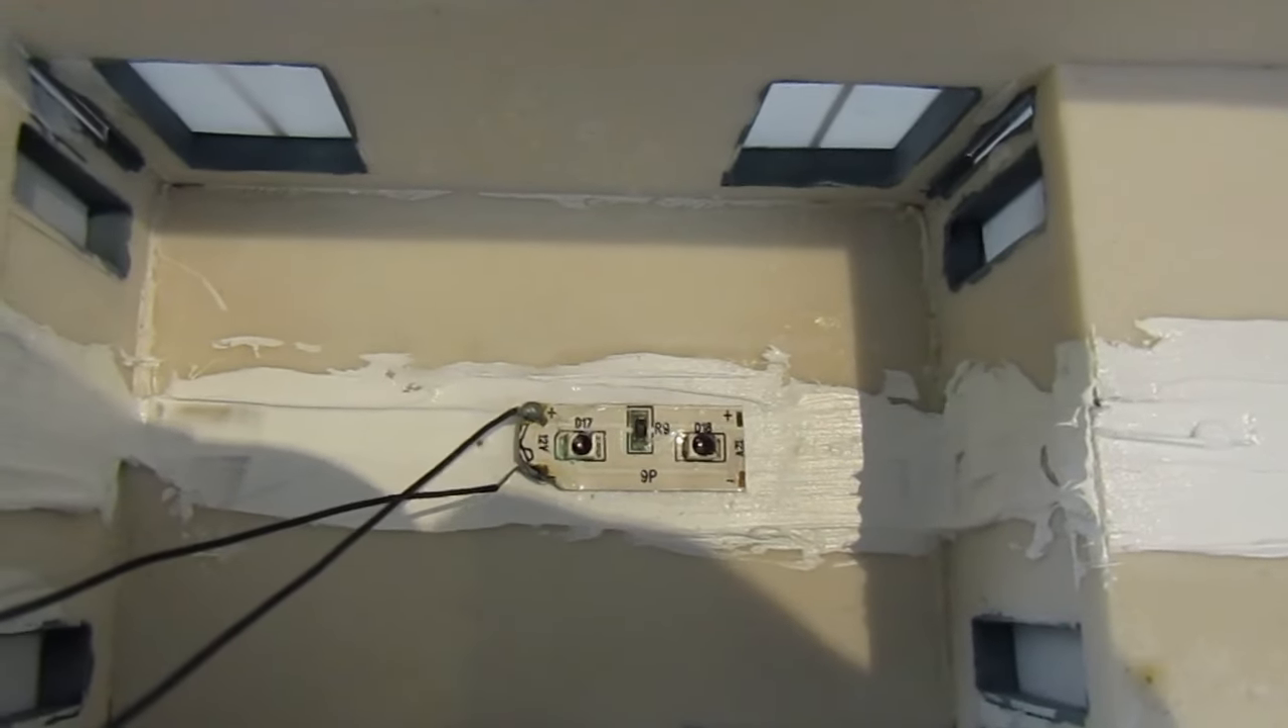OK, I've added the LED lights. I've dimmed them a bit by colouring in the lights to damp them down.